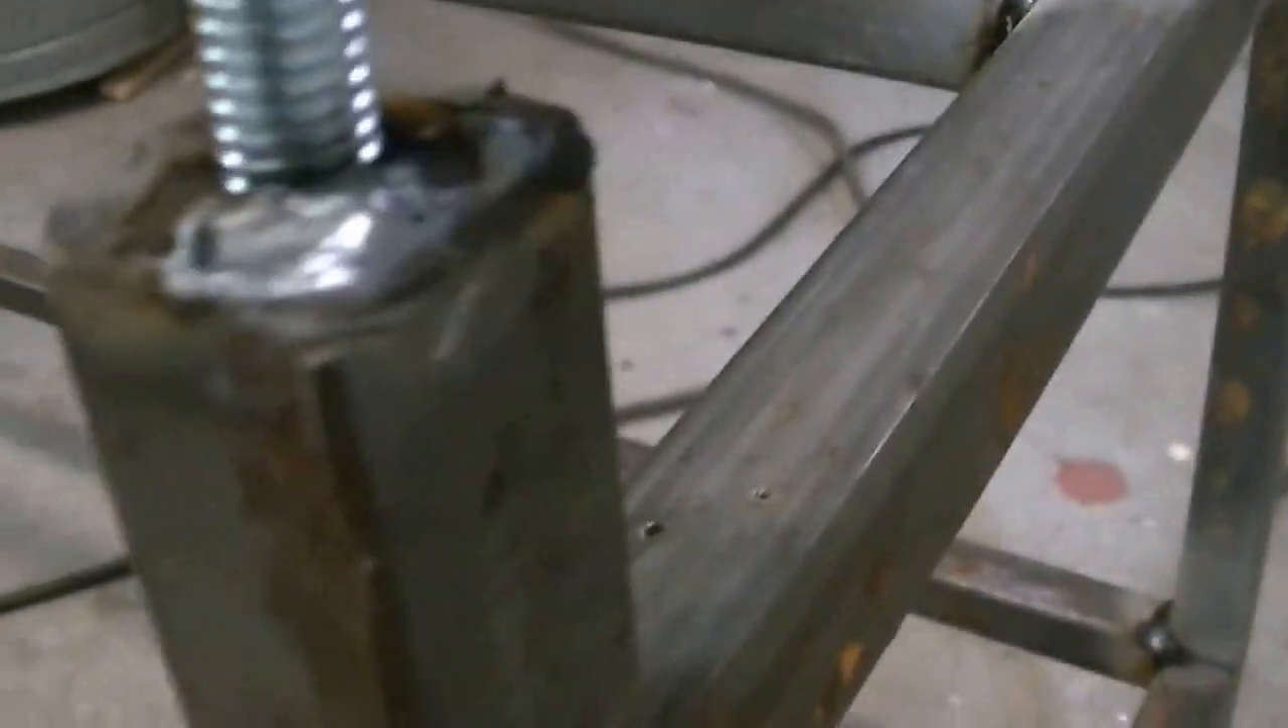Well, for the feet, I've just welded in a nut. And you can just turn and adjust the height.